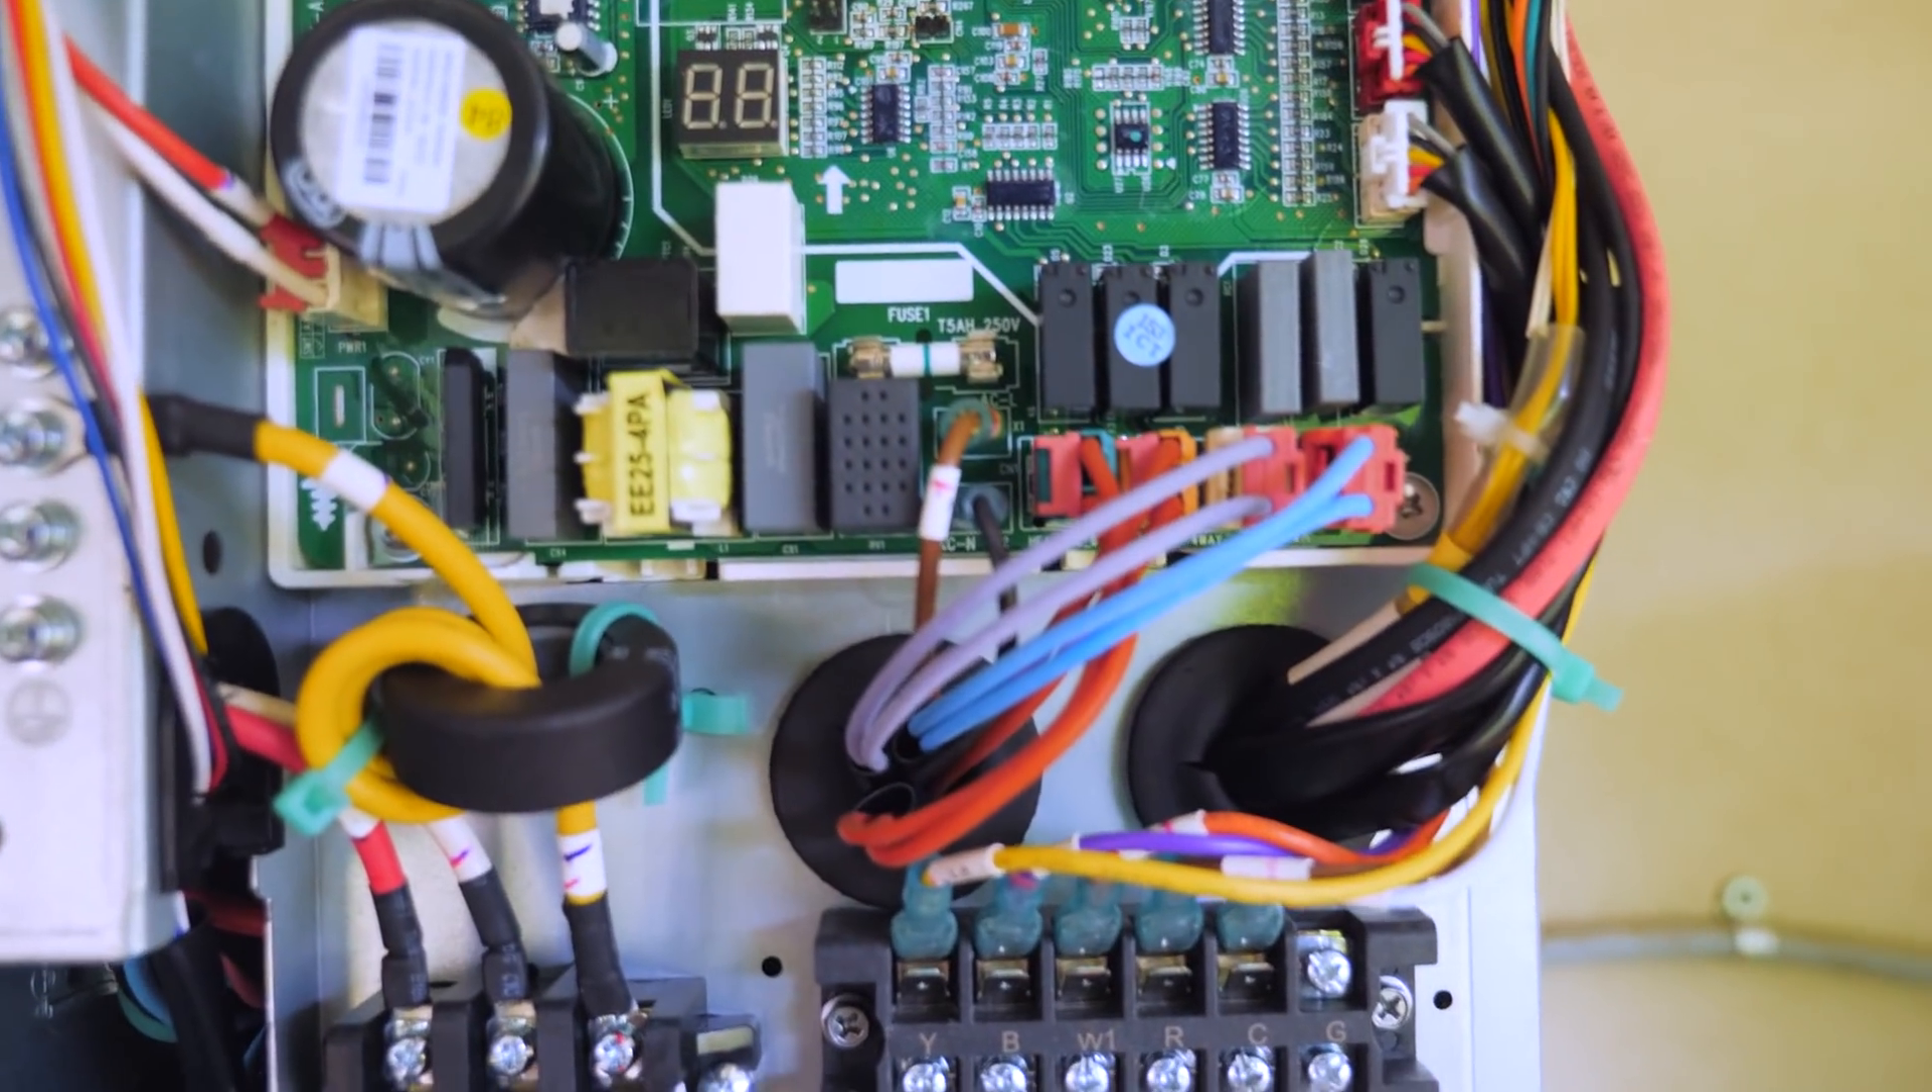All right, I got the cover off and here's the control board.